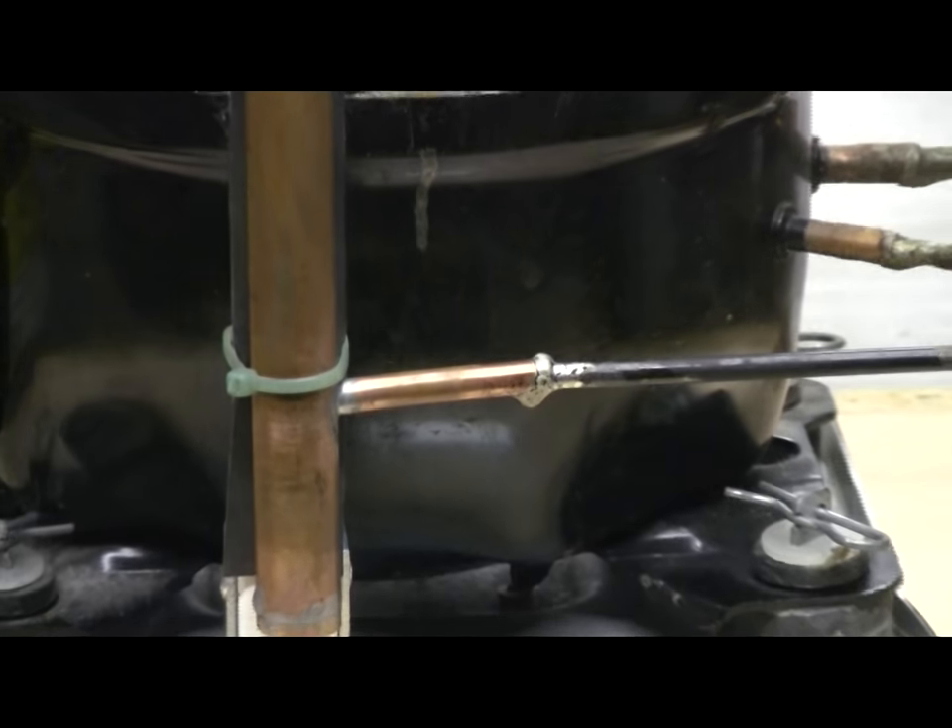Here's the soldered connection last one I had to make from the steel line coming out of the compressor to my copper manifold.